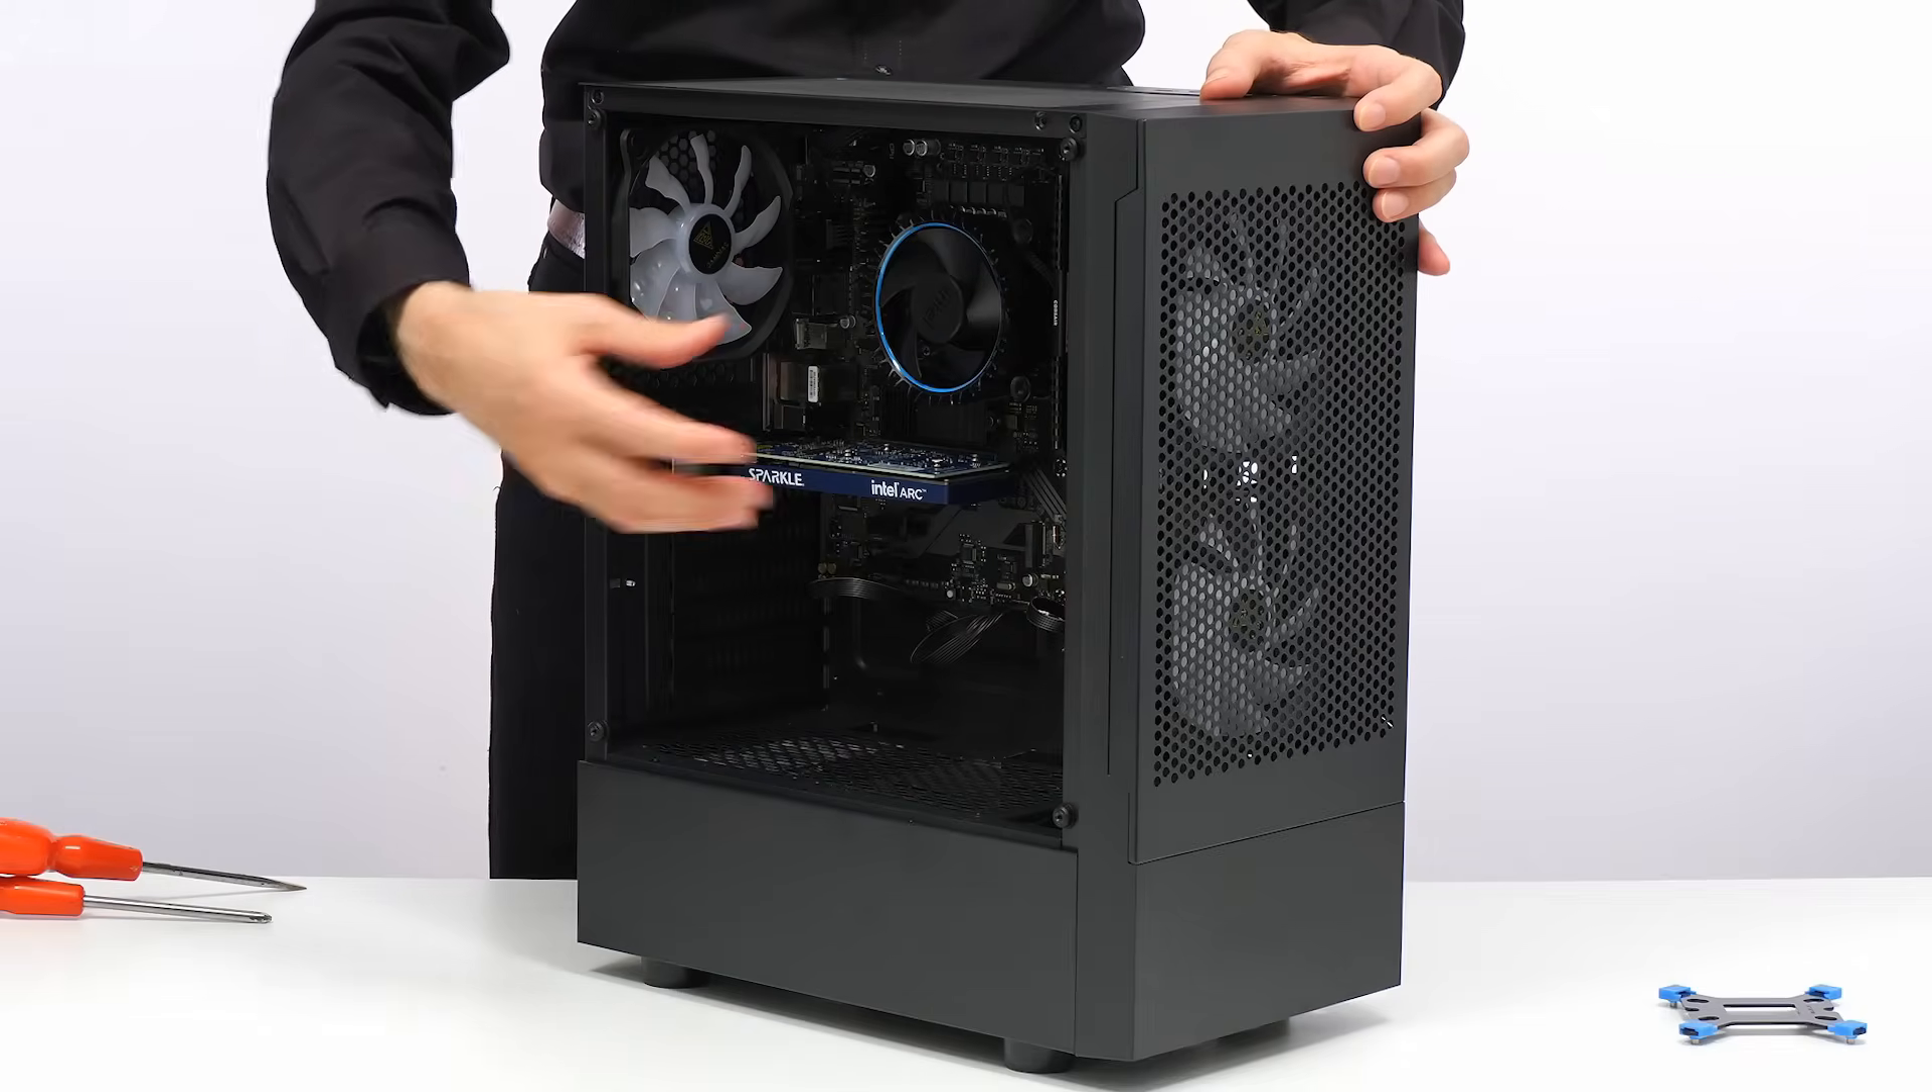And as you can probably see I've removed the glass side so we can work in here.